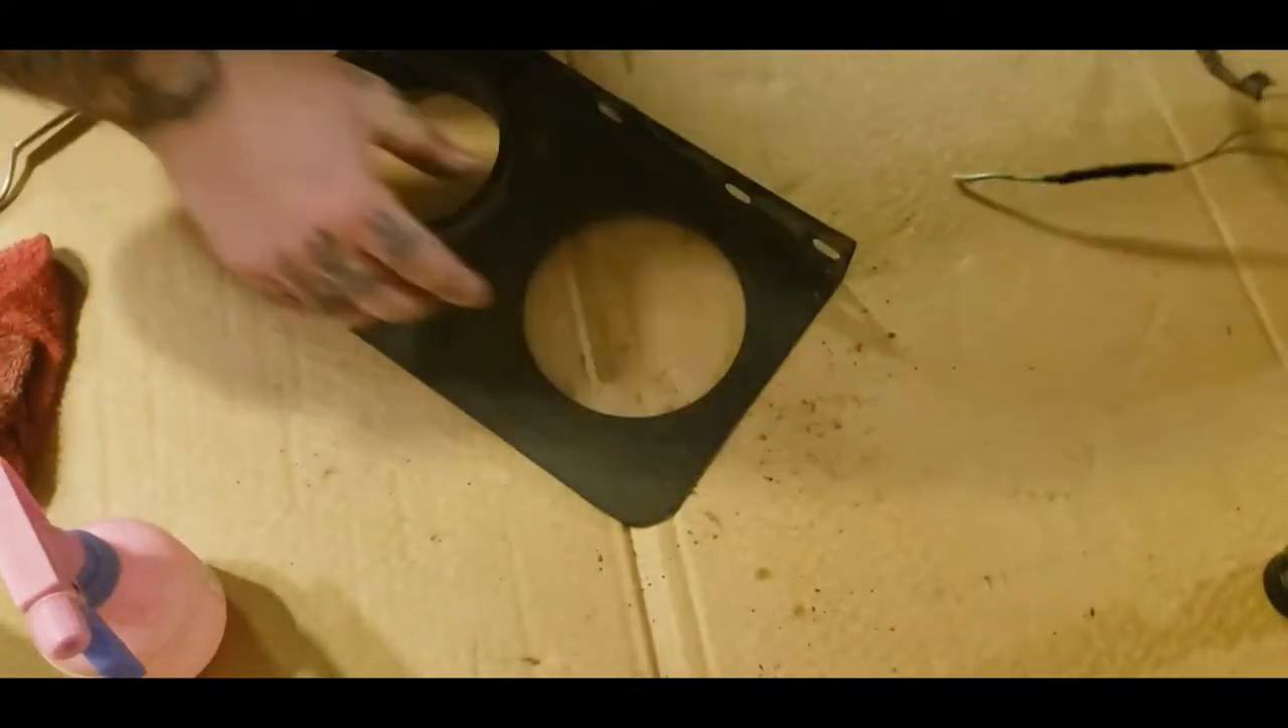Now that we got both of the lights out we can clean this up better.